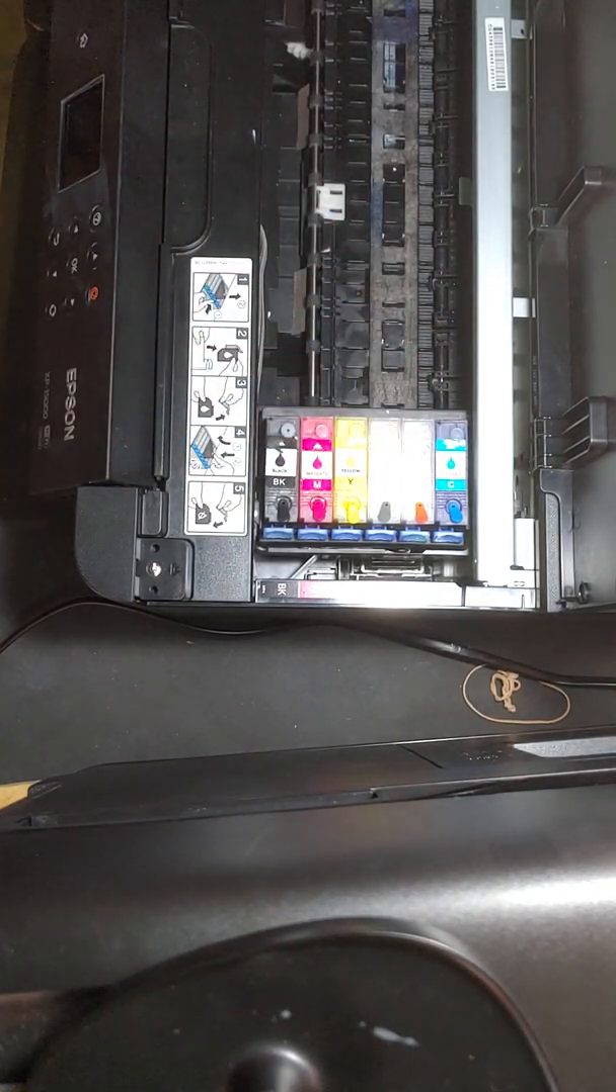Alright, so all of my carts are in, they're ready to go.